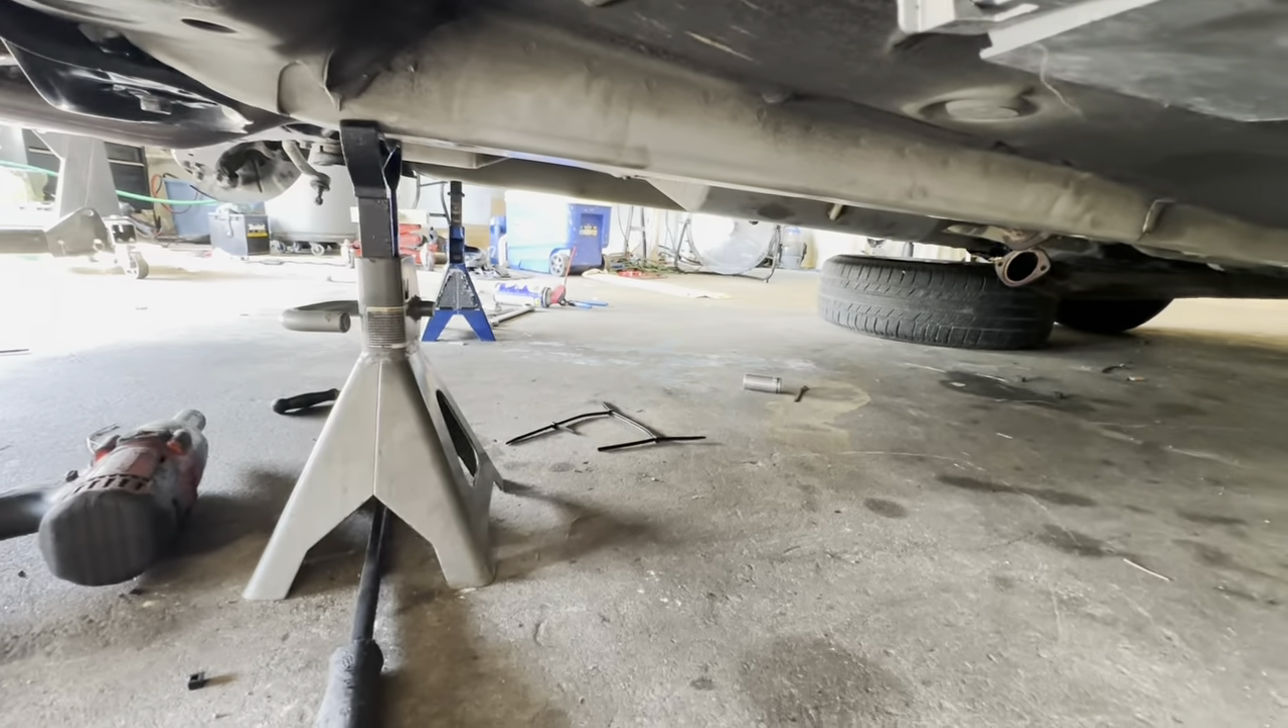We left the exhaust partly disconnected so we can actually hear what a Camry with no muffler will sound like.